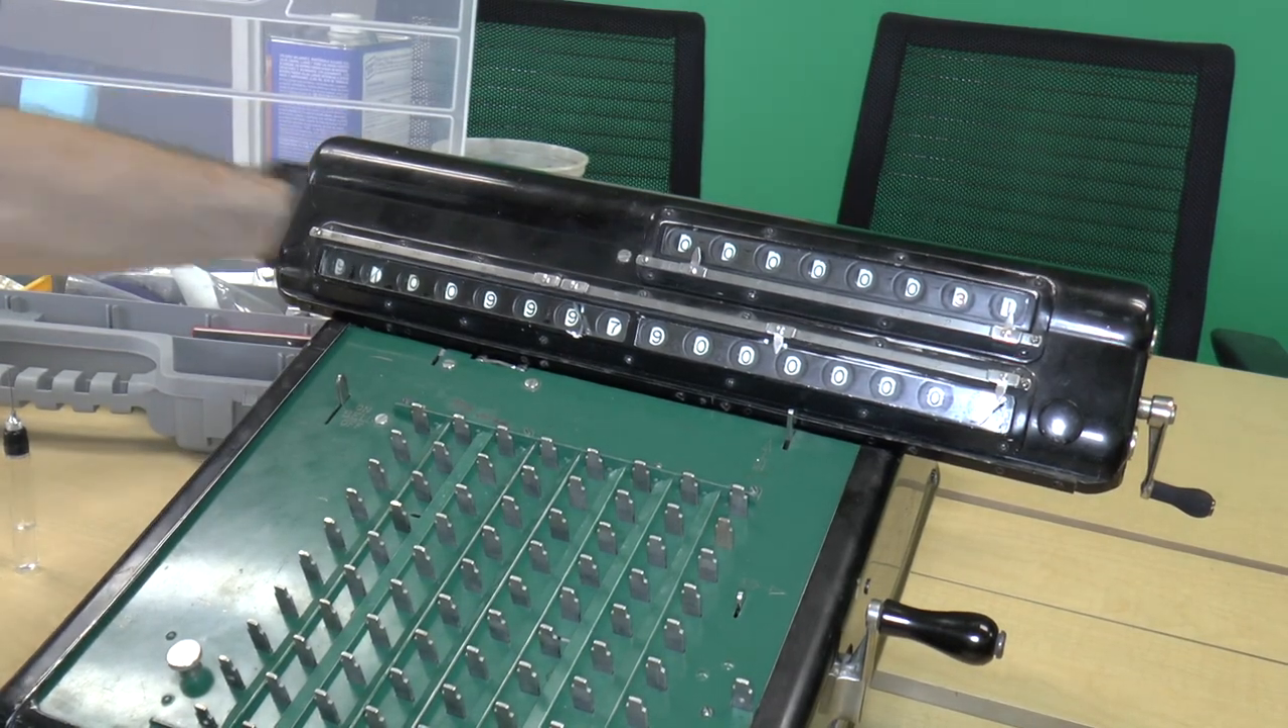And the final step is that we have all of these buttons to put on.